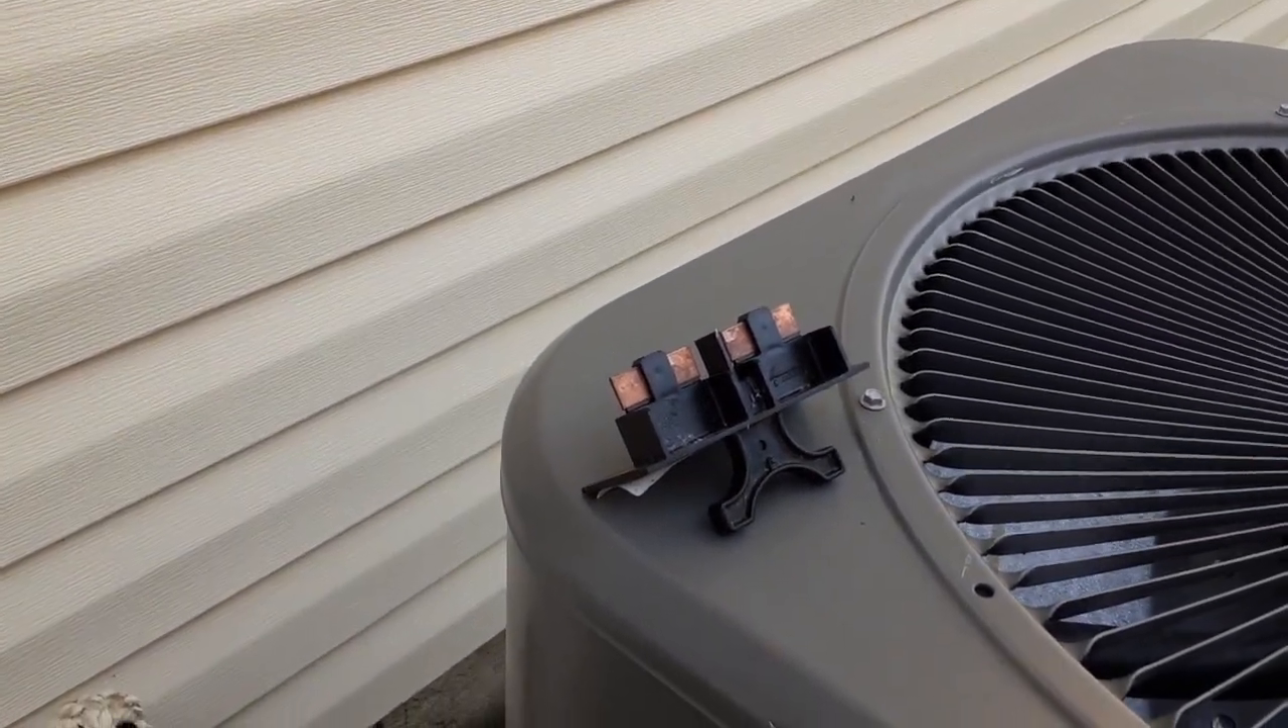I've successfully pulled out the fuse for this AC unit the external one or the emergency cutoff and there you are you can see it there it's been pulled out.